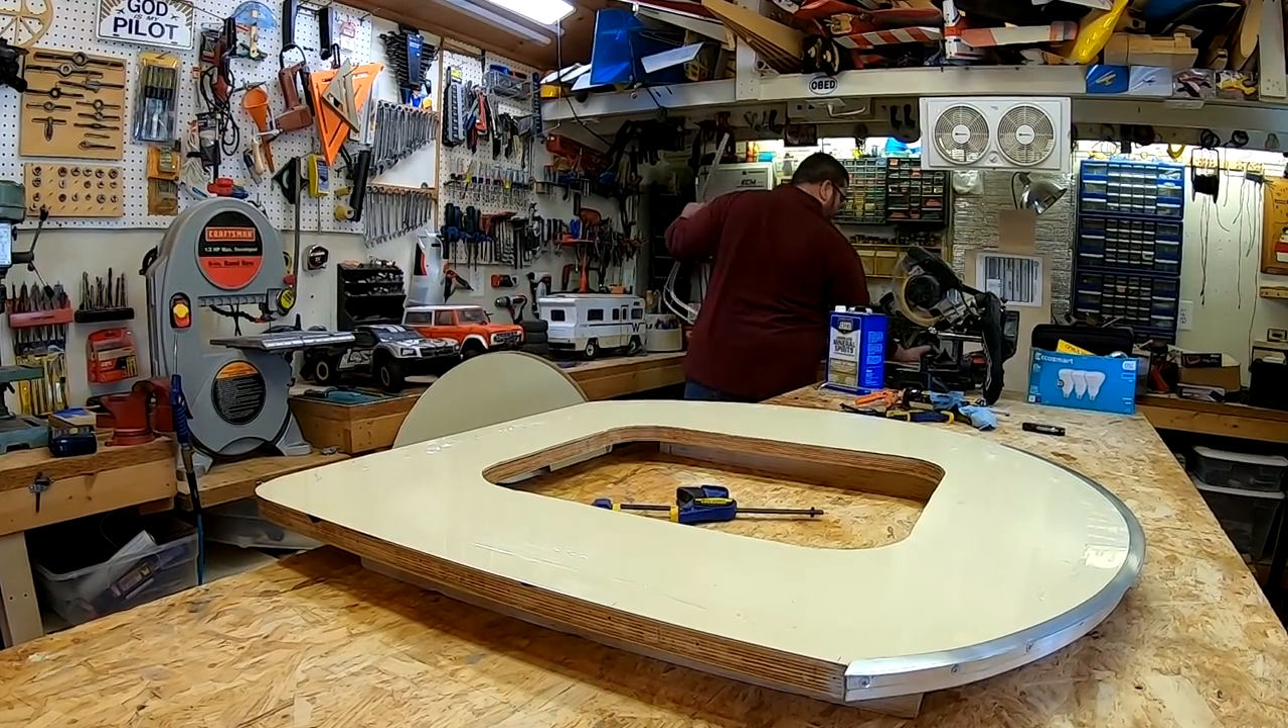We've got the top piece of trim on.